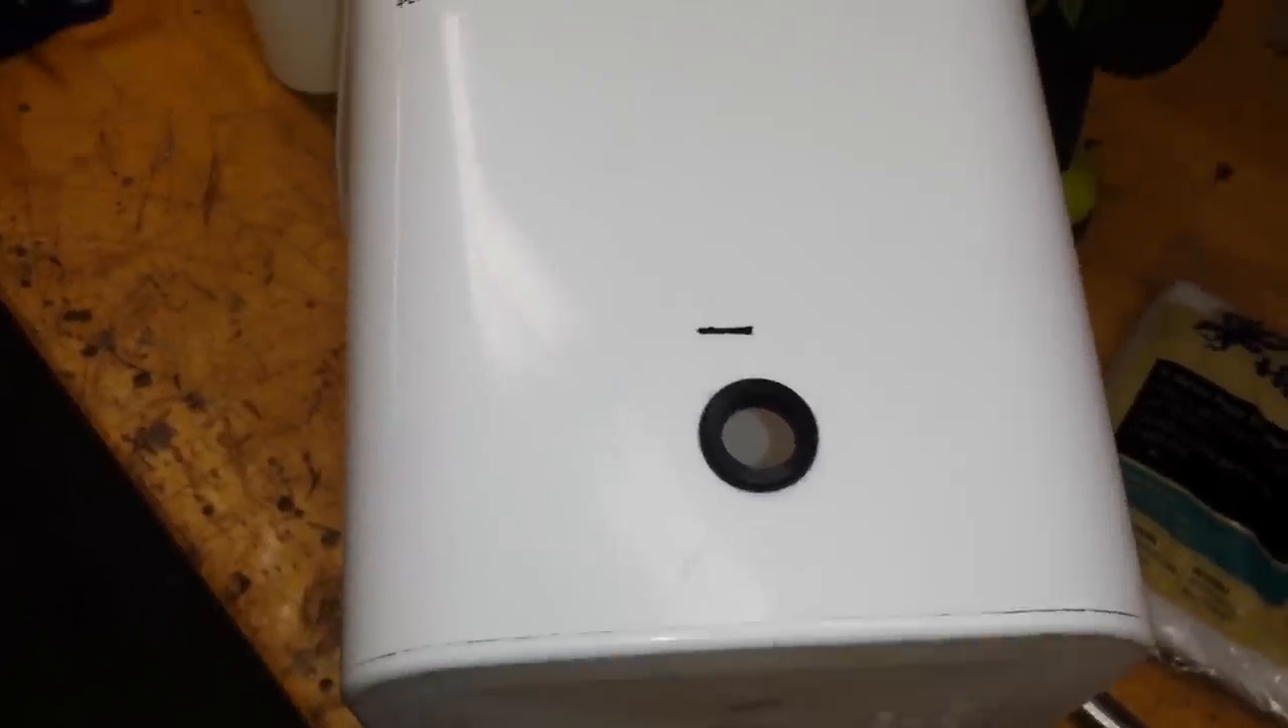I've got my grommet in the hole. I made sure and checked it and made sure that both the sides of the grommet are overlapping the plastic on the outside and that it's got a nice, that I've pushed it all the way against the walls here. It's got a nice opening.